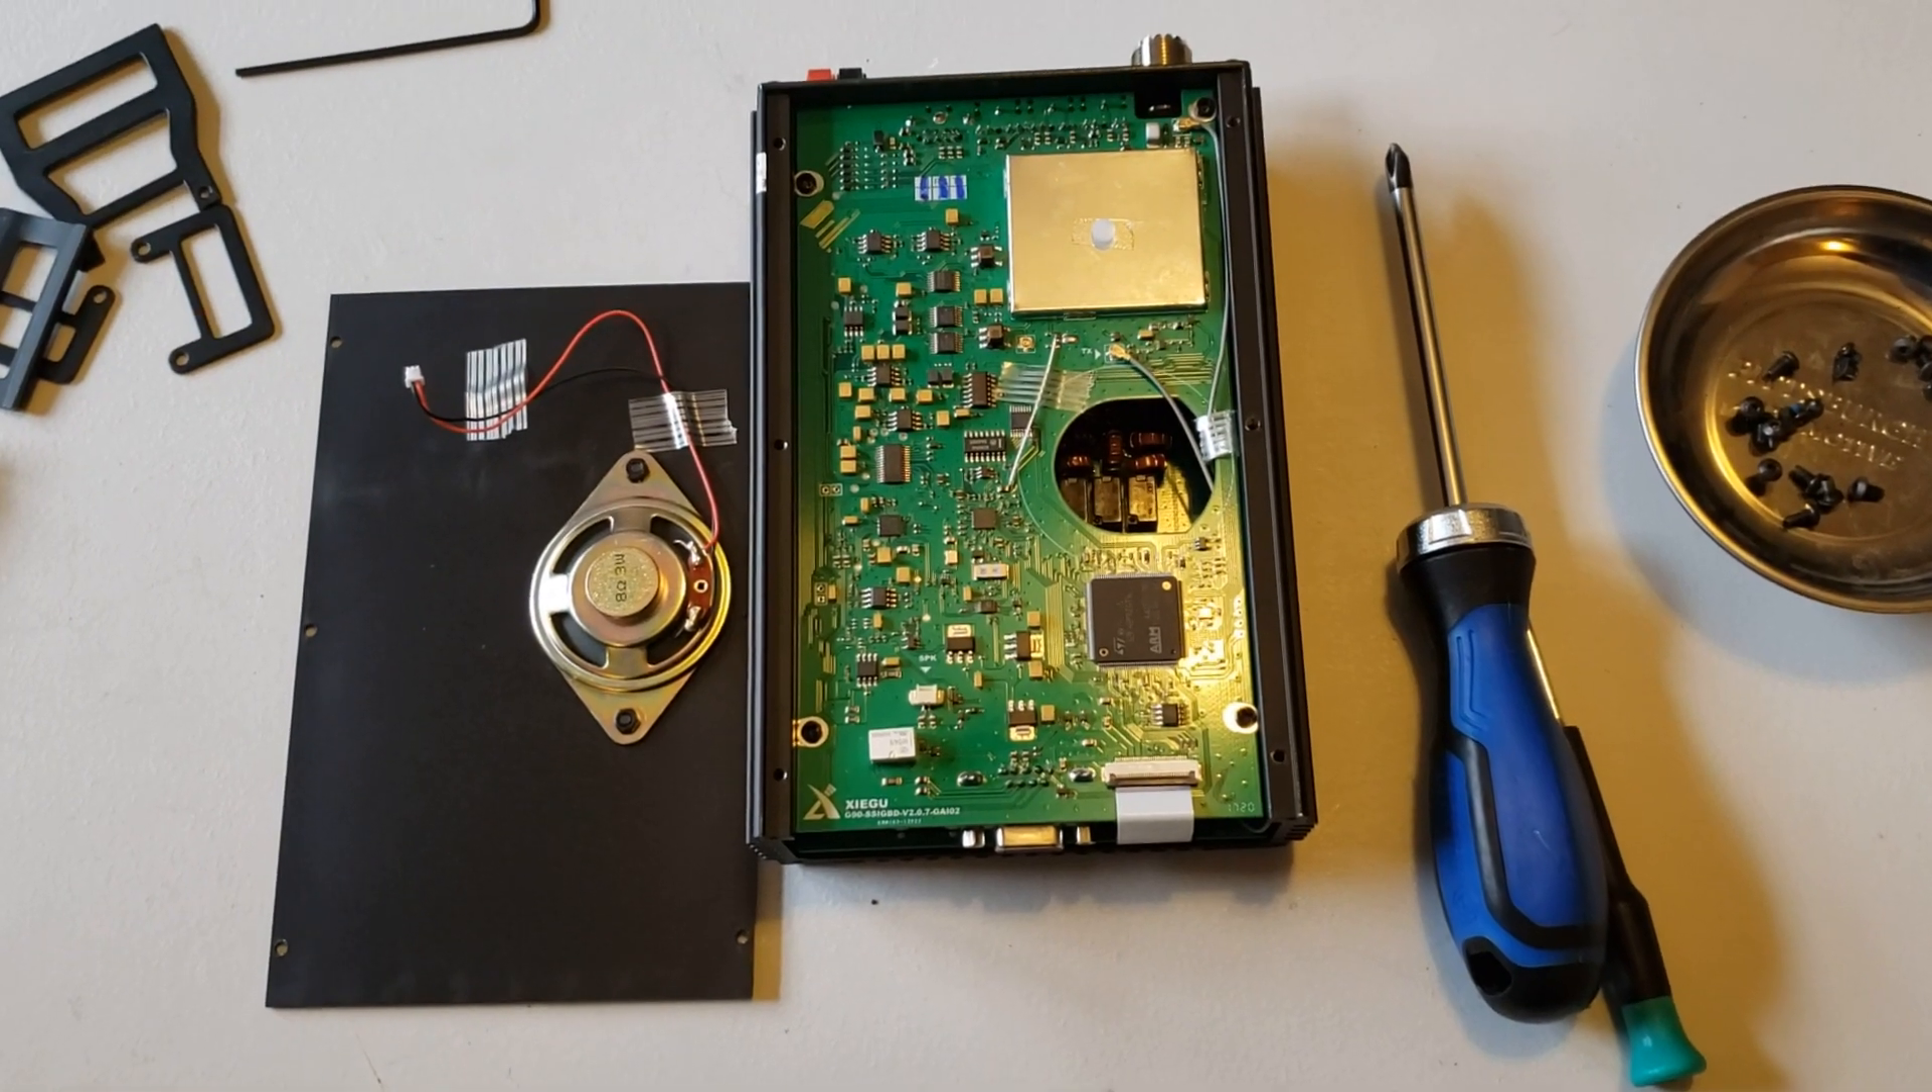Here we are now with the top off.